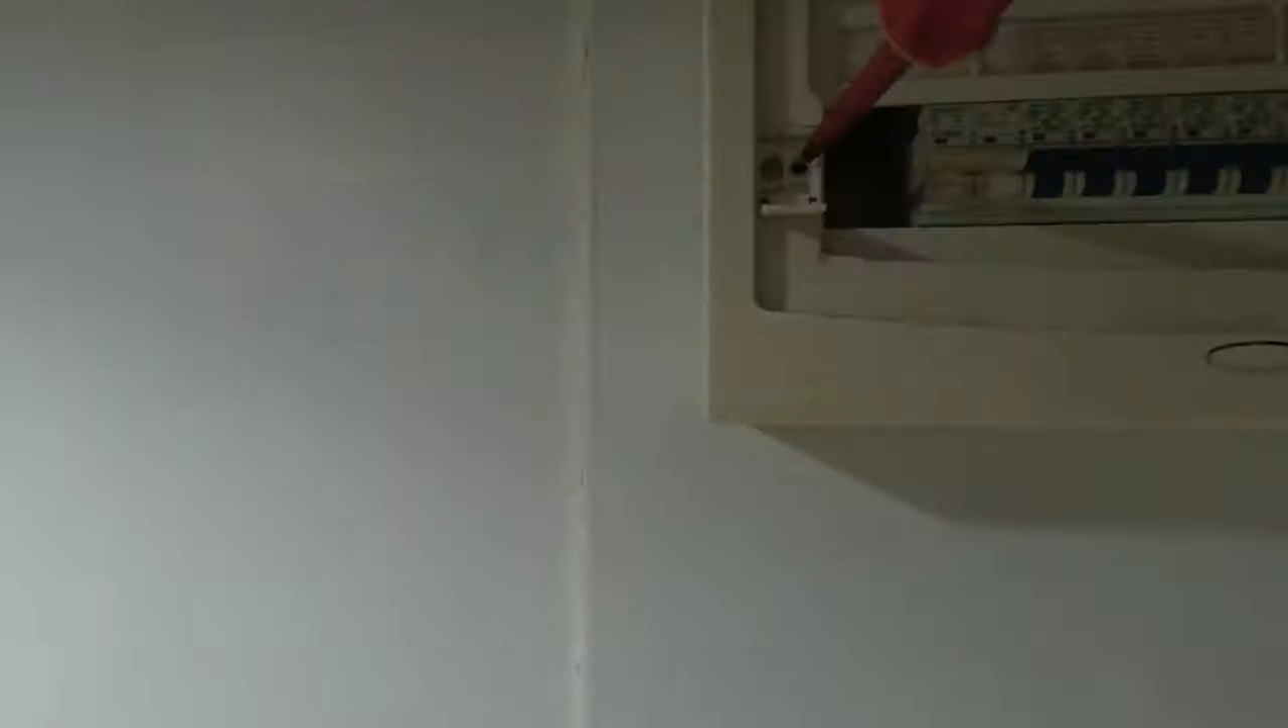As you see there's a little gap there there should be filler plates in there so you can't stick your fingers in there.